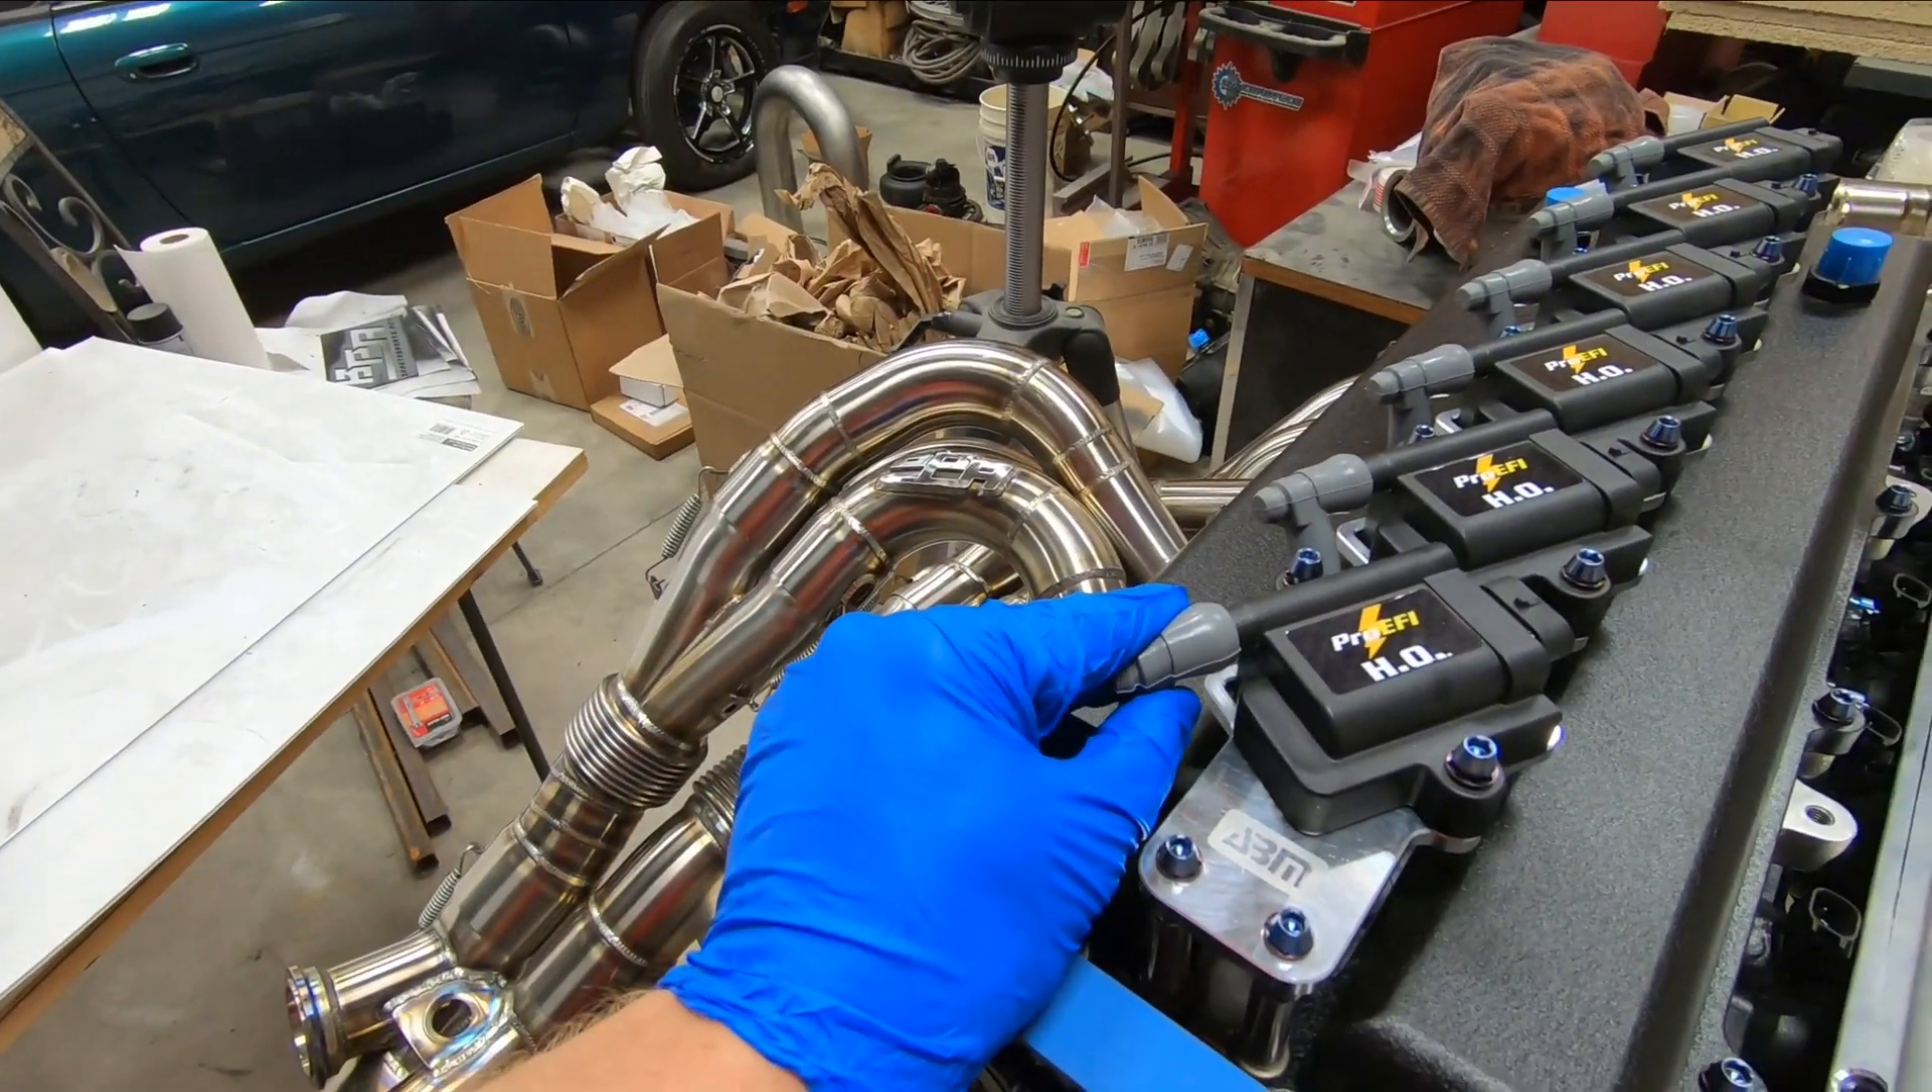I have the number 1 coil pack back in place here.